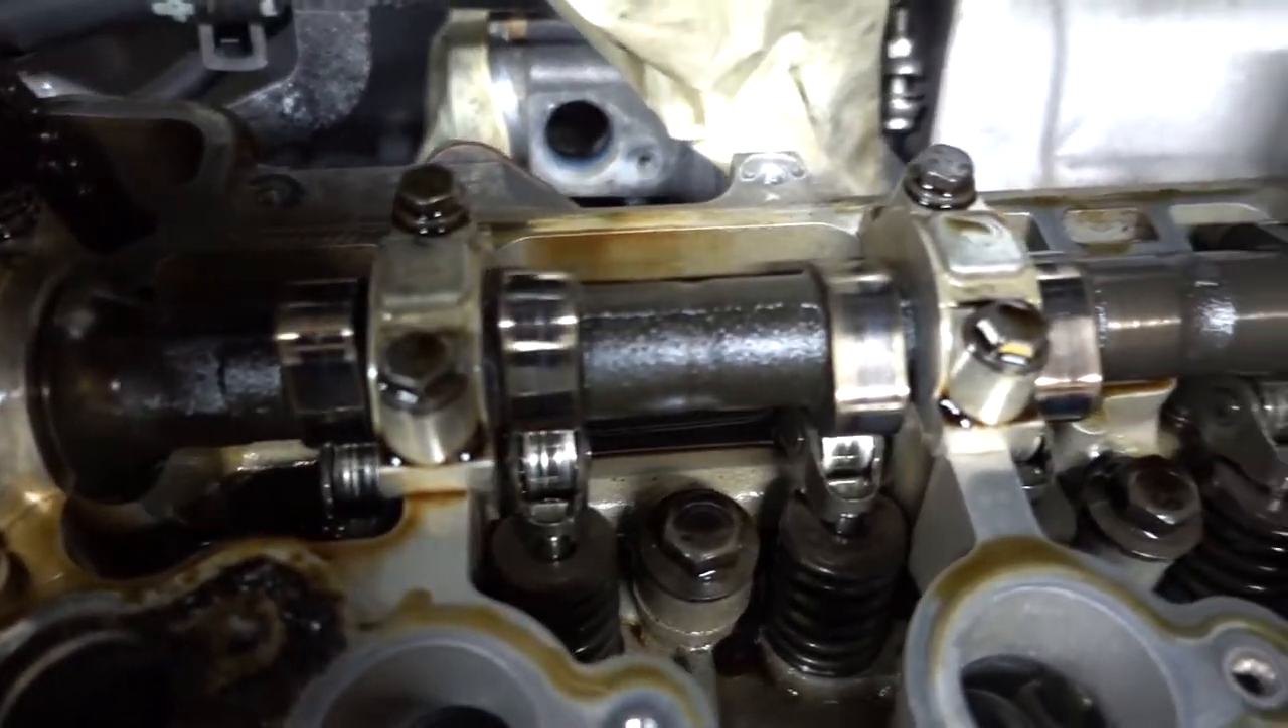All right, so just took the valve cover off and this is what the inside of 100 ,000 miles looks like.